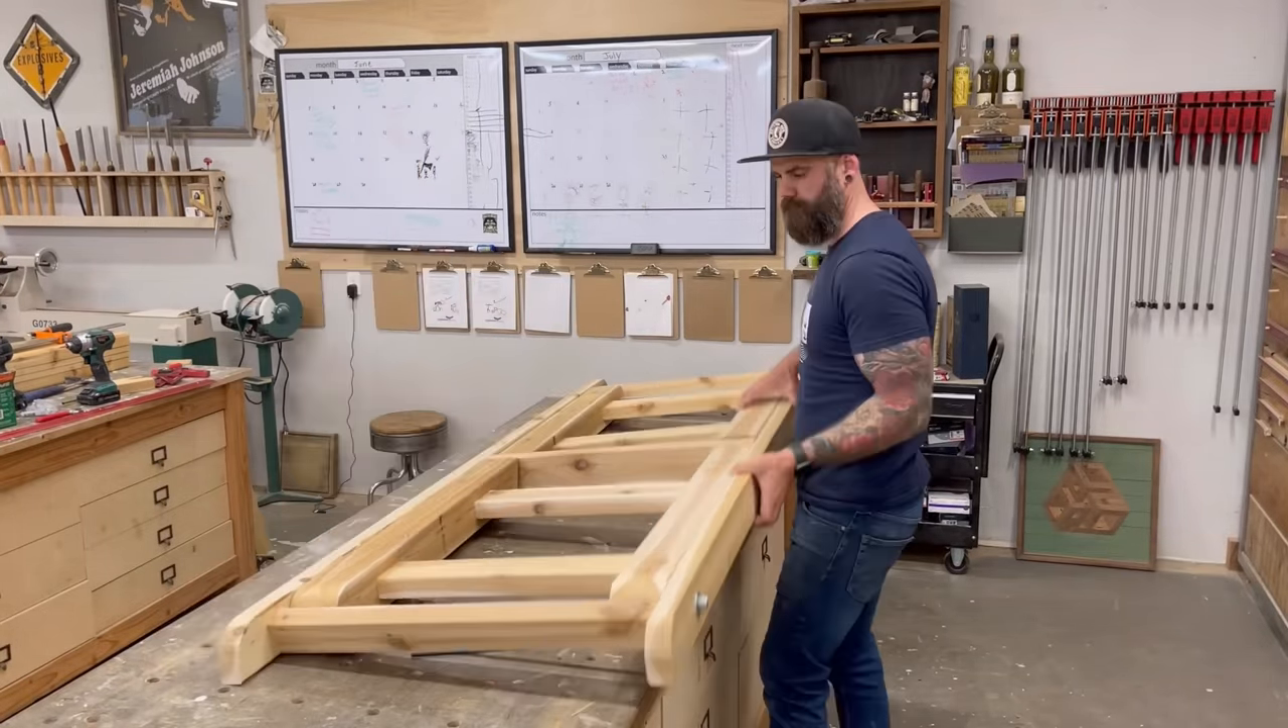And before long, I had both set of legs hooked together and folding exactly how I wanted.